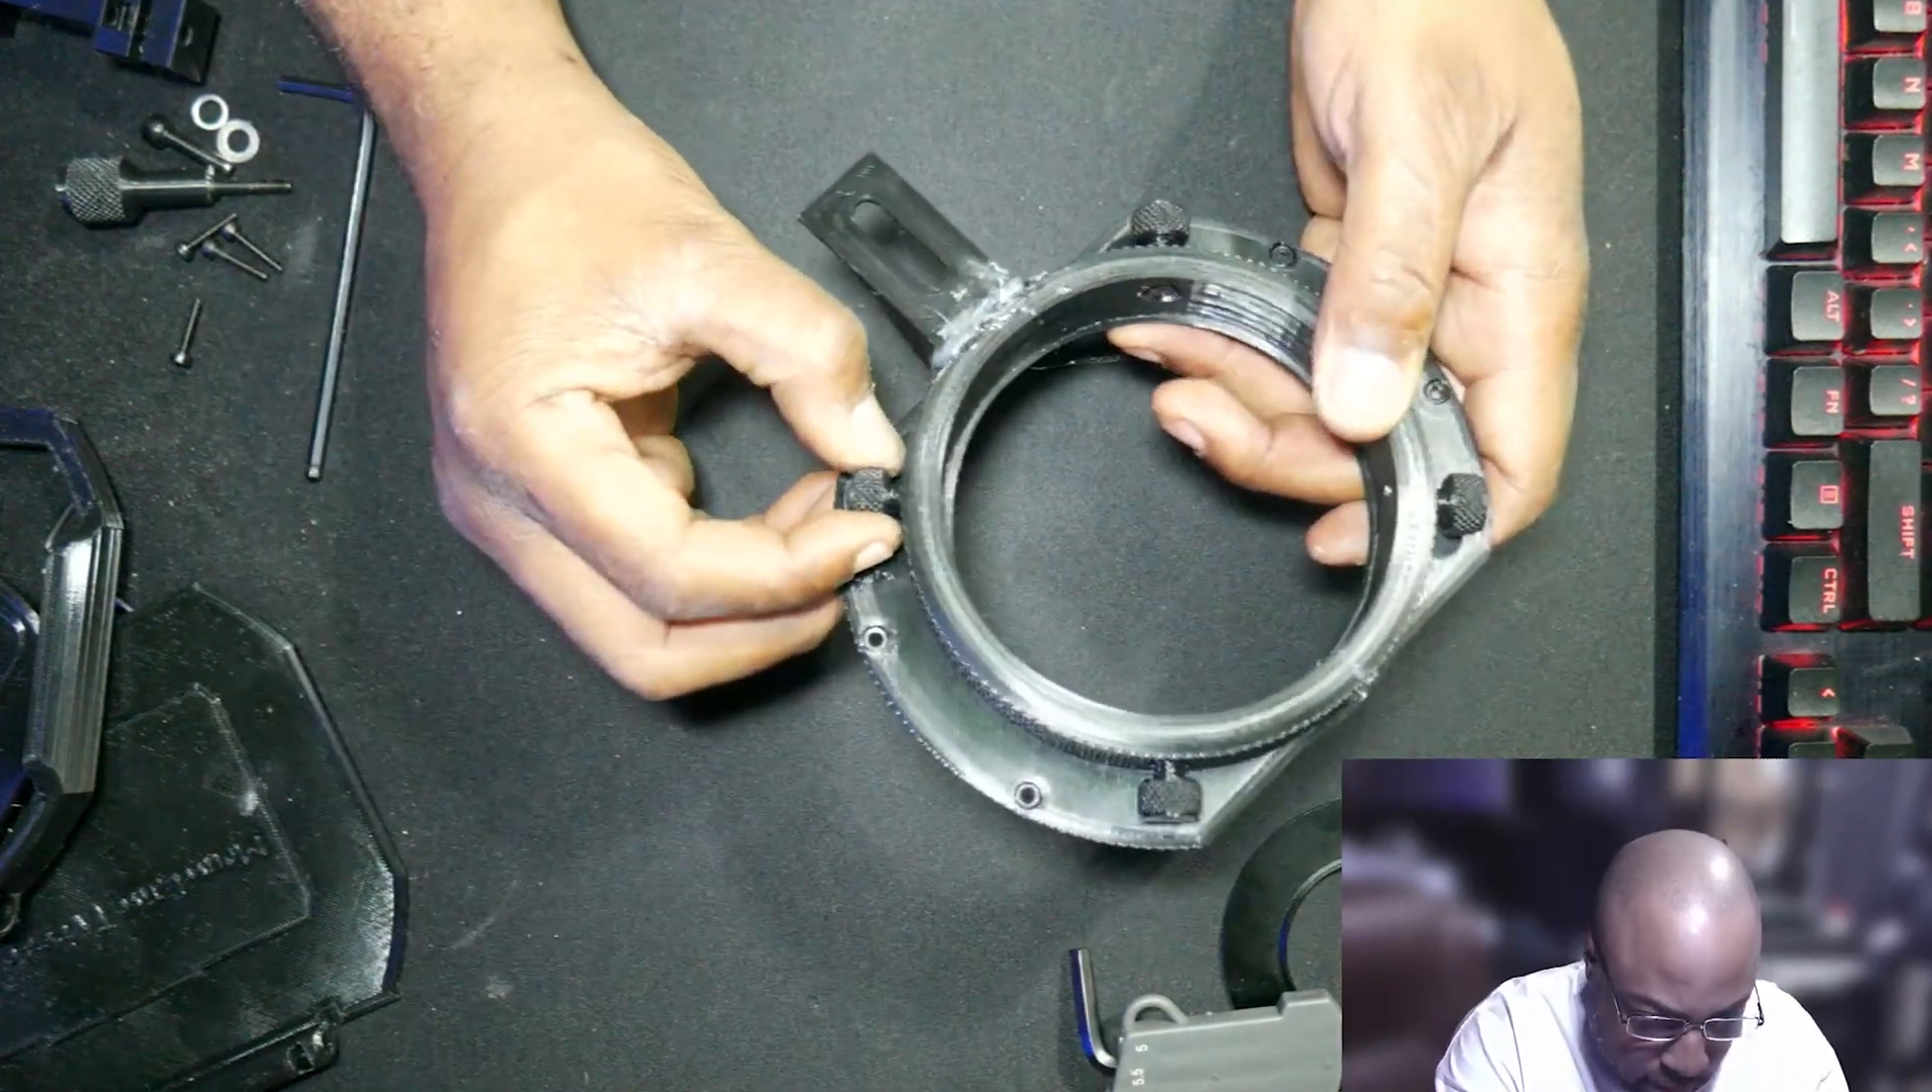We have the screws already installed.